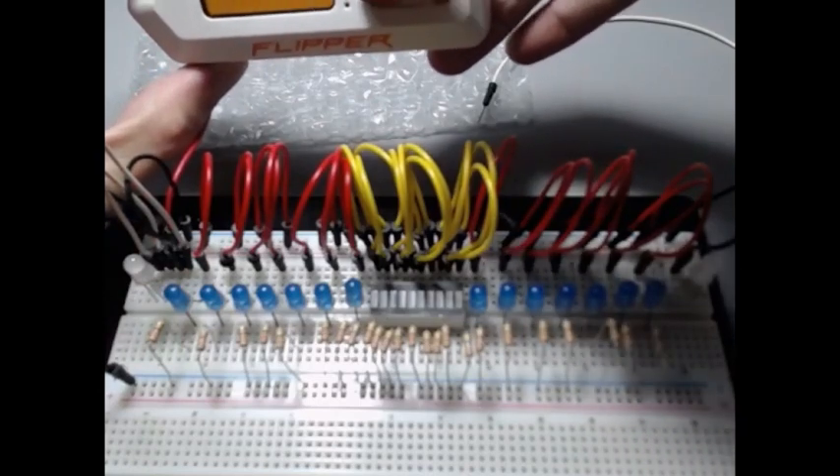I got all these wires here all hooked up.